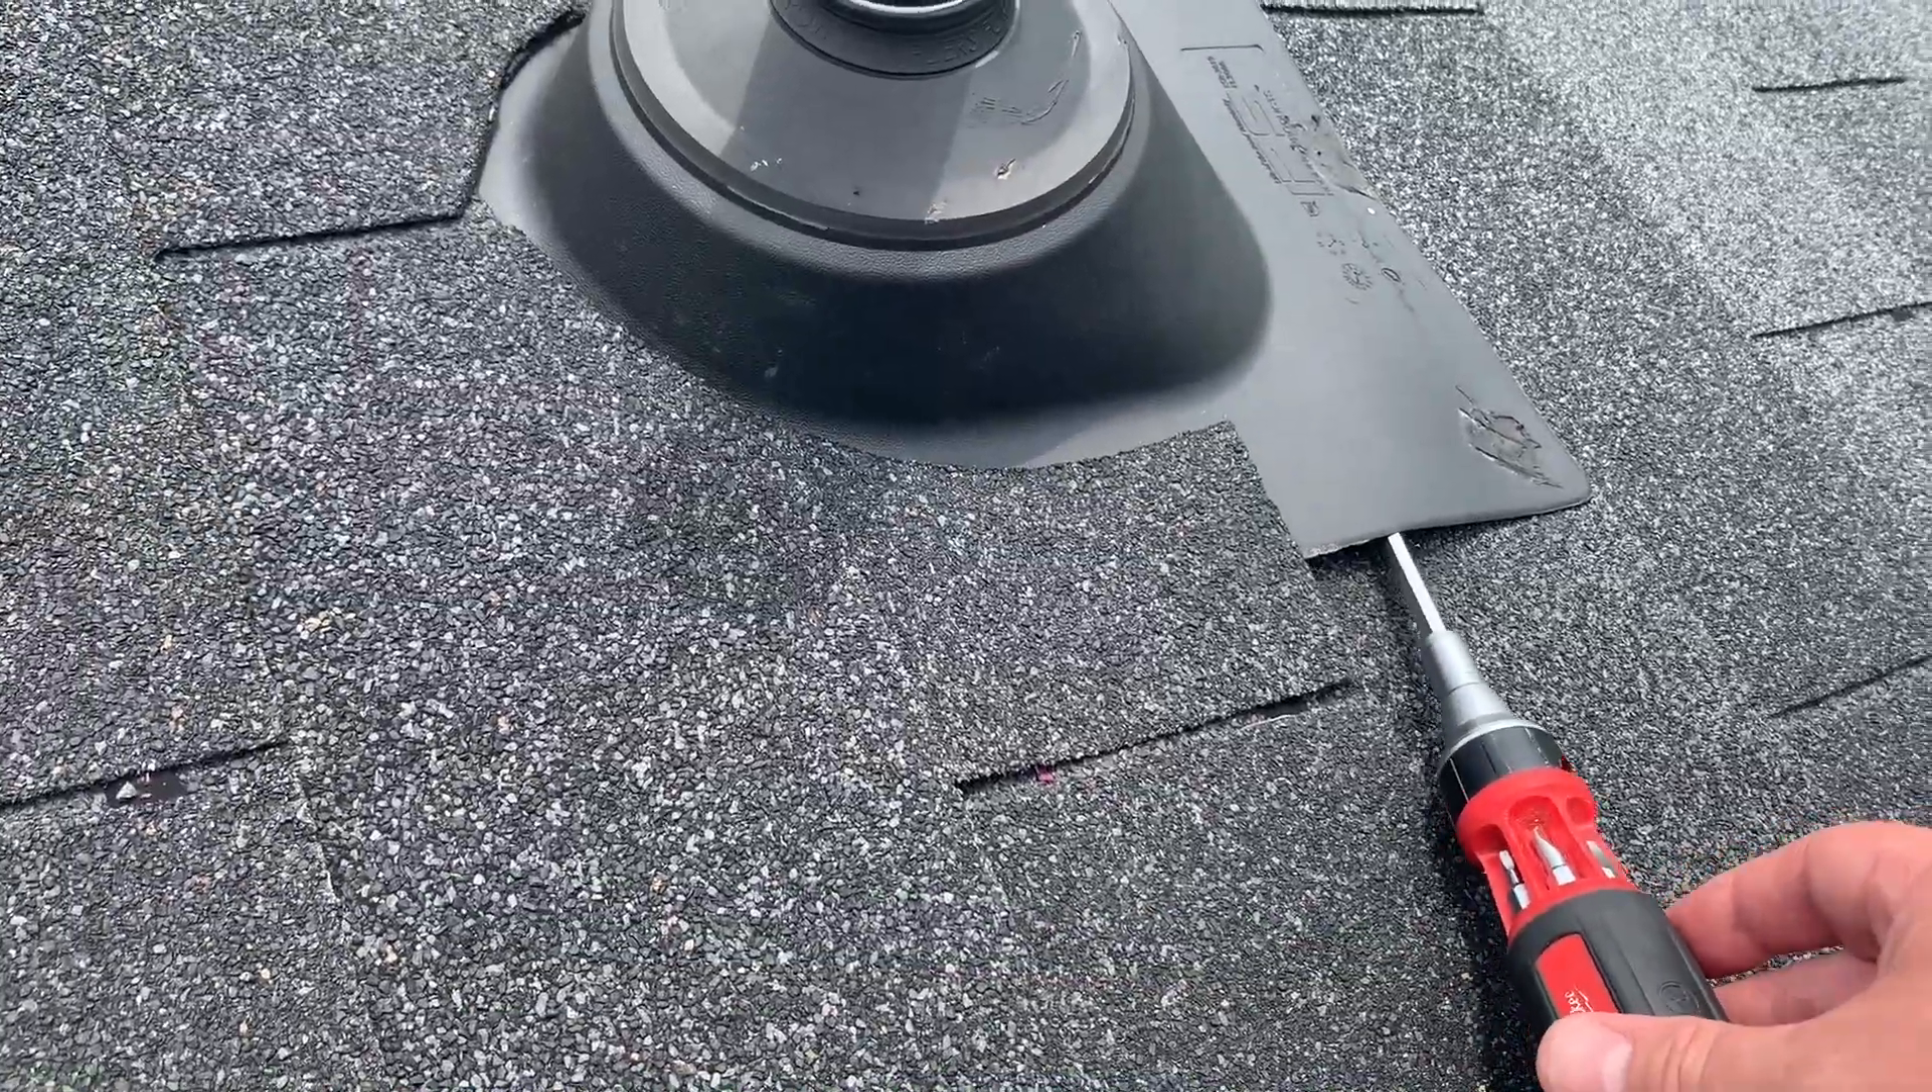There is this plumbing vent stack and there's a few of these up here. The flange isn't properly sealed and sitting flat on the roof so we're going to call that out so that it can get repaired.